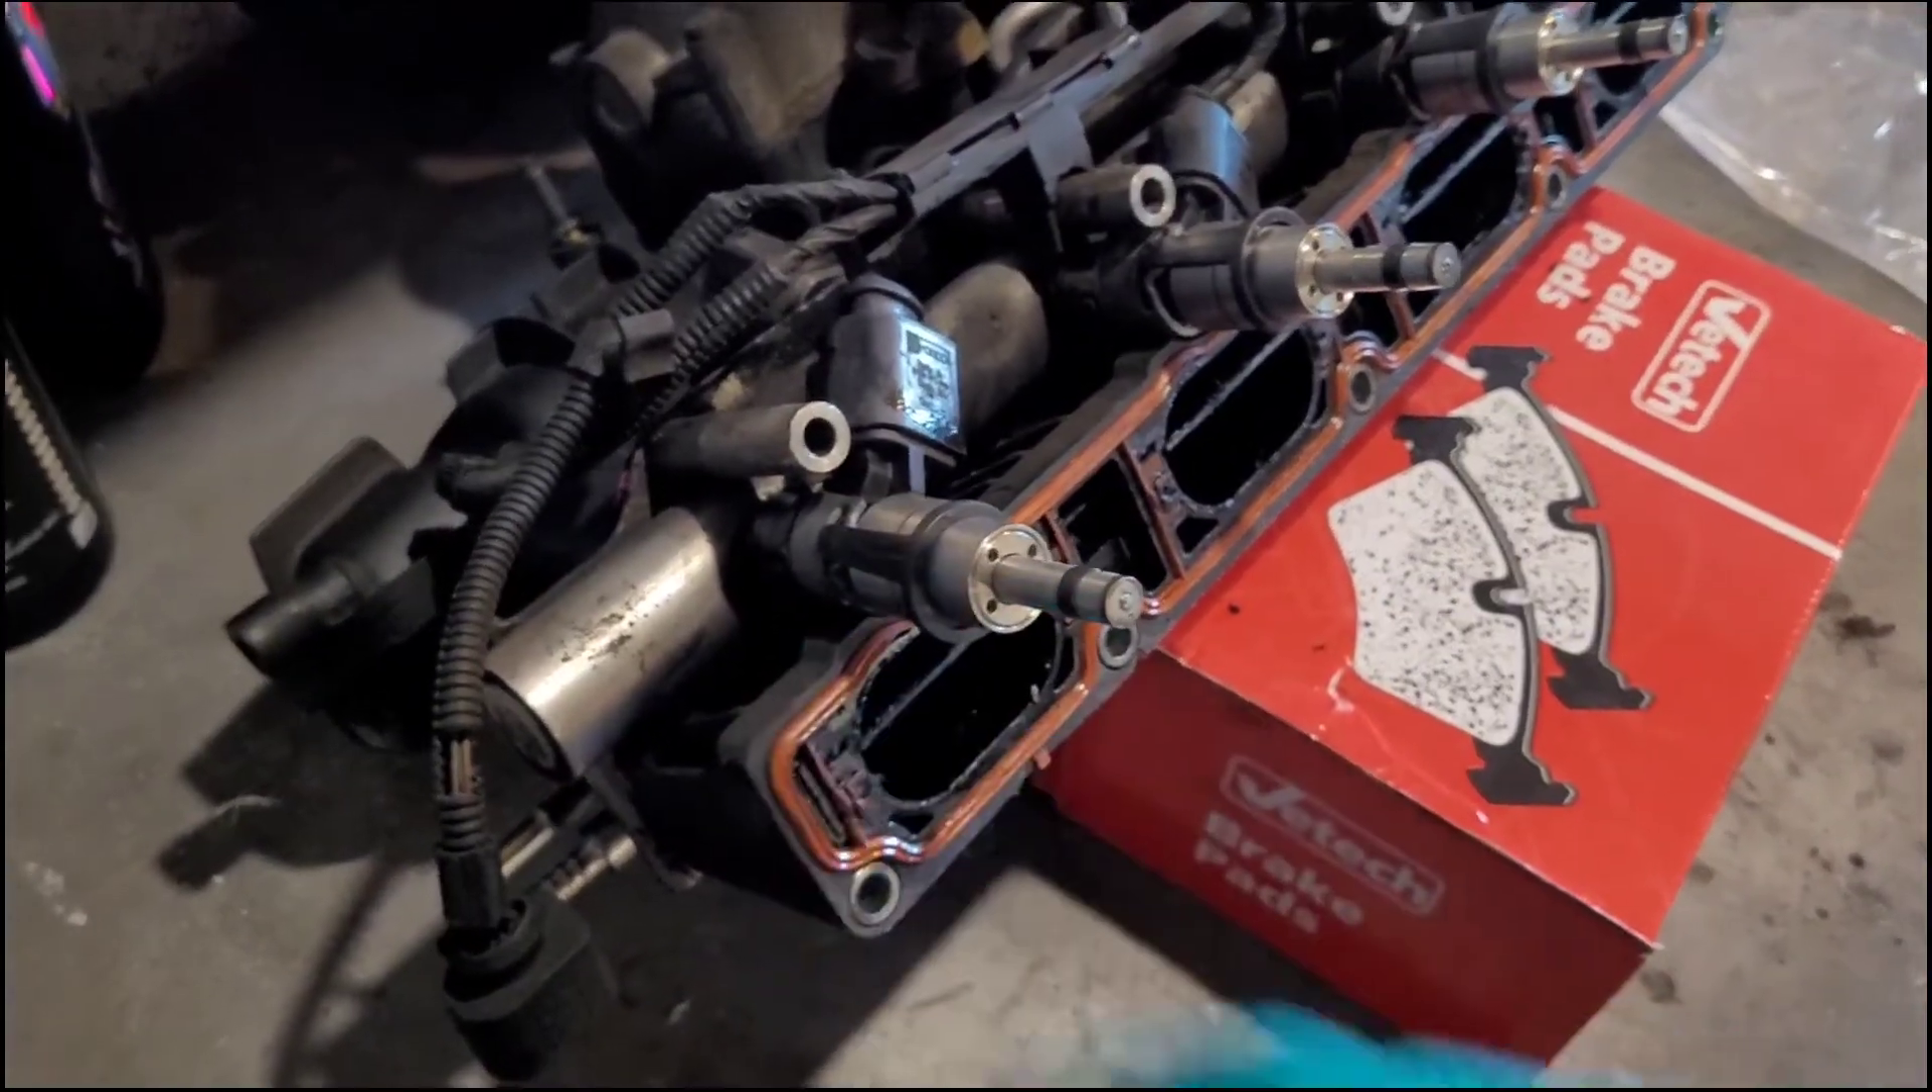Right, so we've got all the new injectors in with all the correct parts on there.